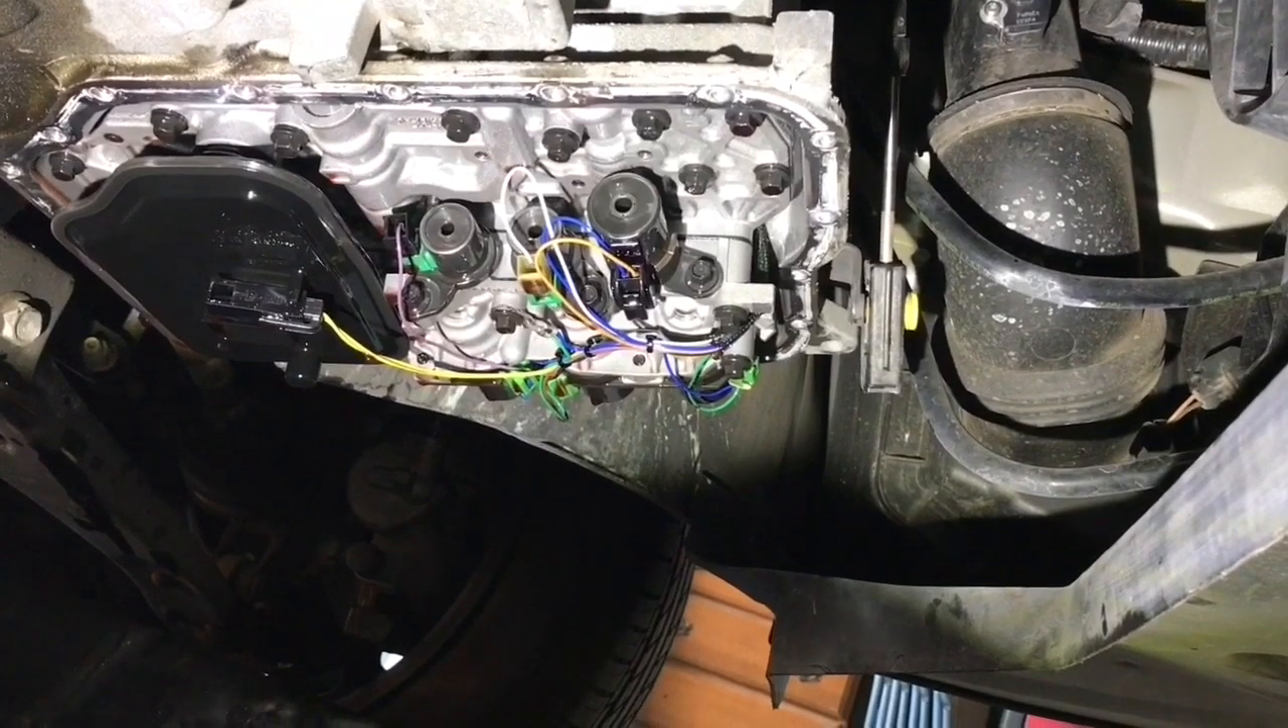Okay, here's the underside after I took the pan off.